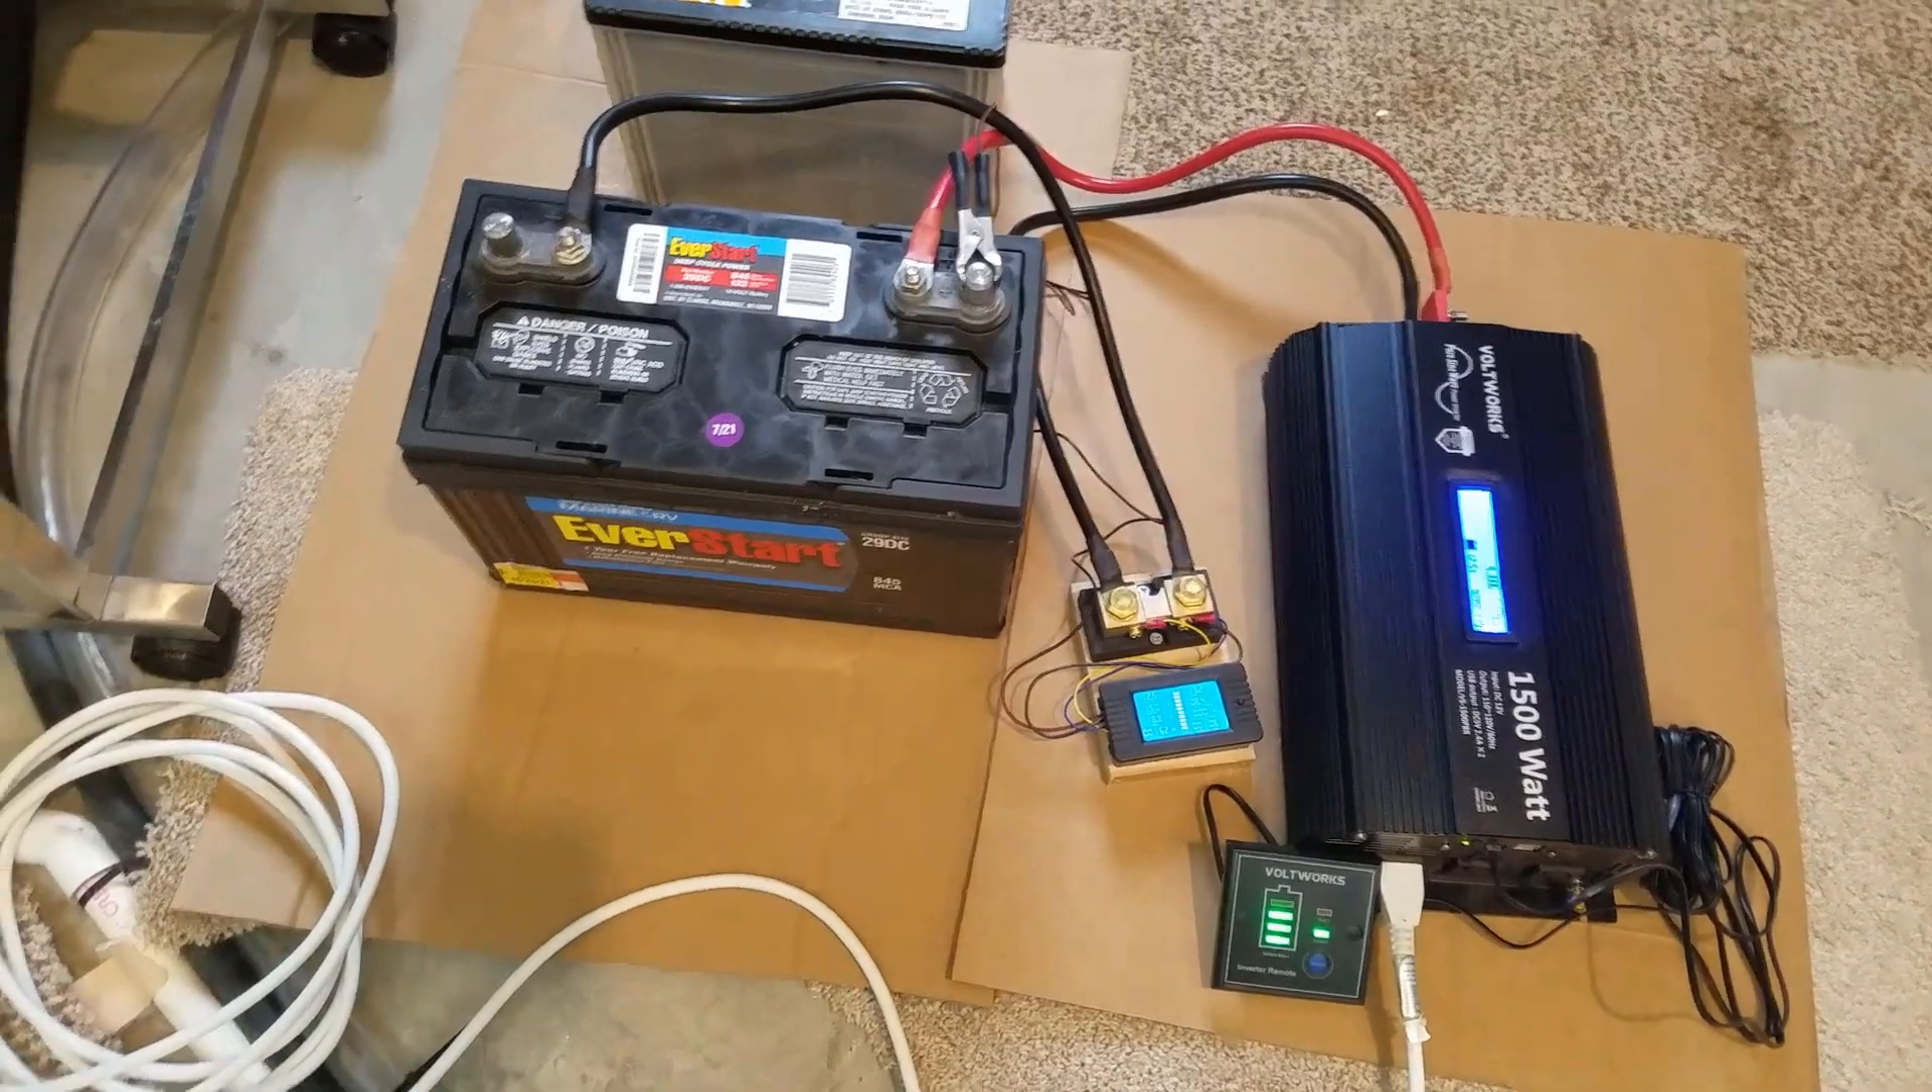Here we got a battery connected to an inverter to provide power to the furnace.